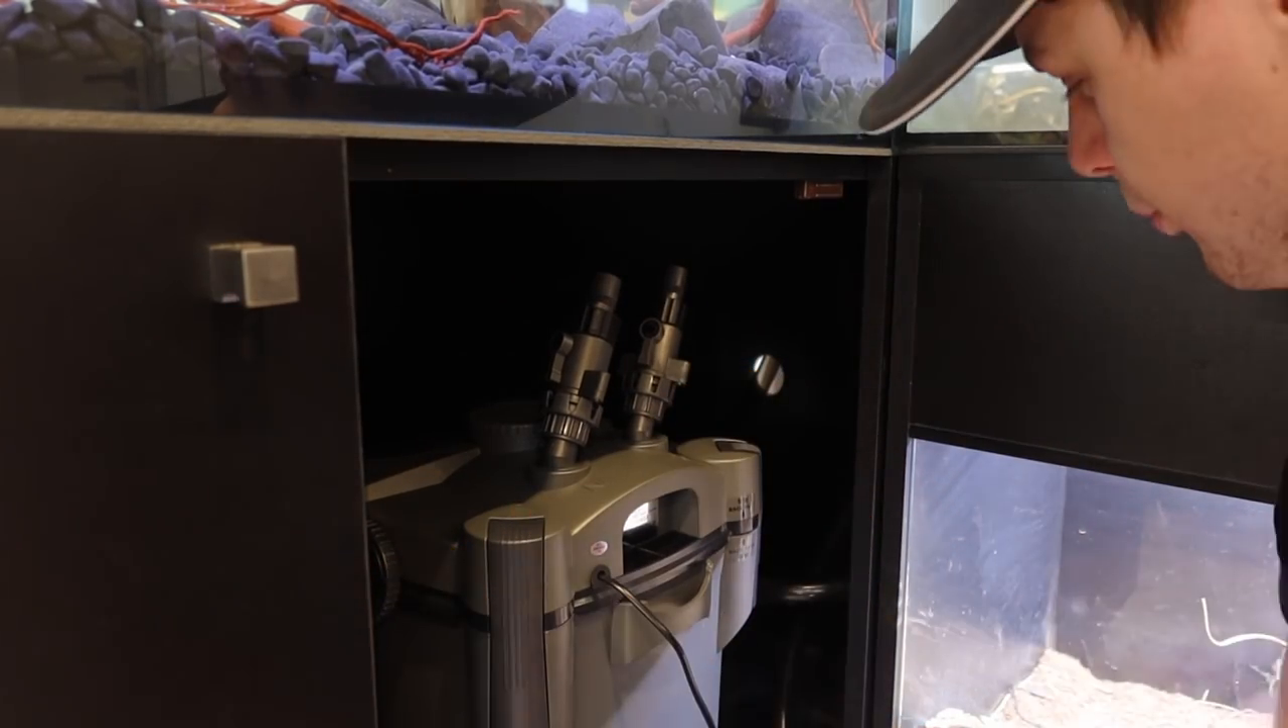Maintenant qu'on a le filtre dans le meuble on n'a plus qu'à brancher du coup l'évacuation.